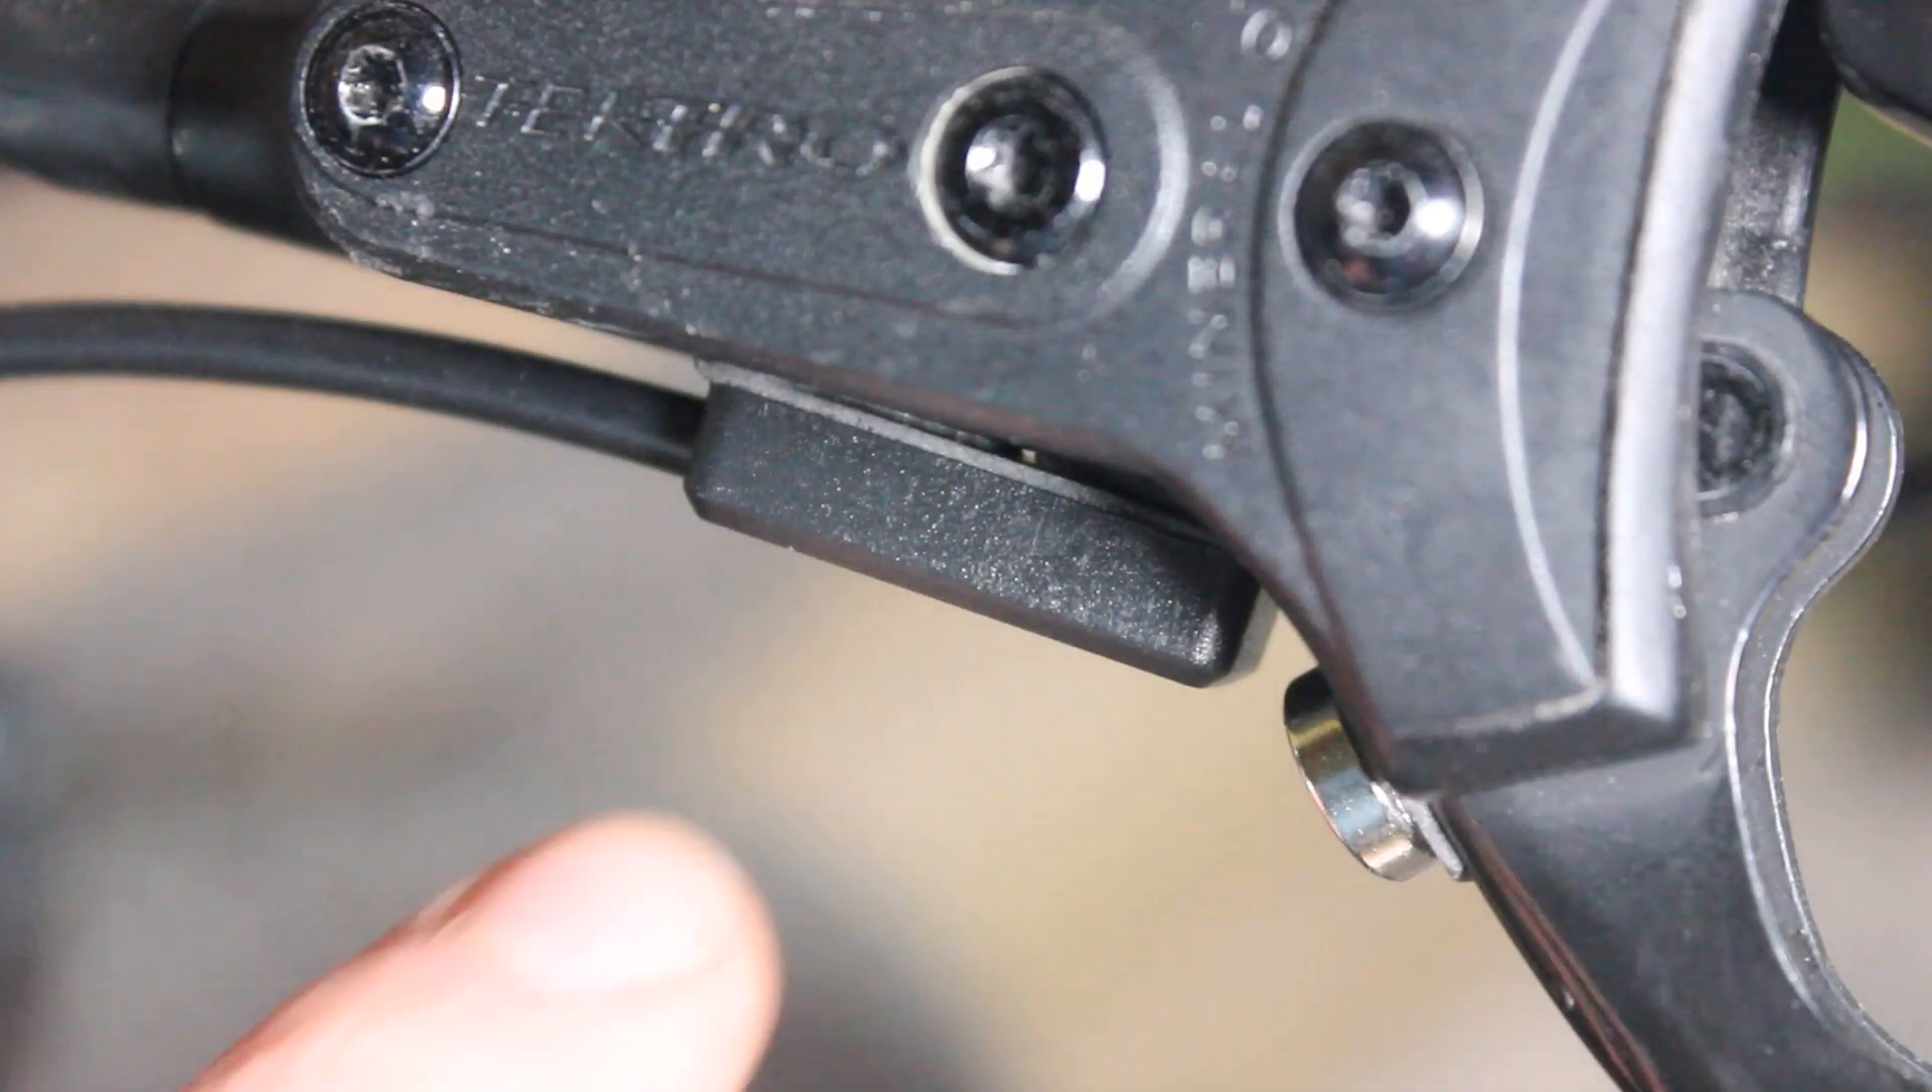Another improvement I want to make is with these brake sensors. You can see there's still a little bit of daylight in between there.